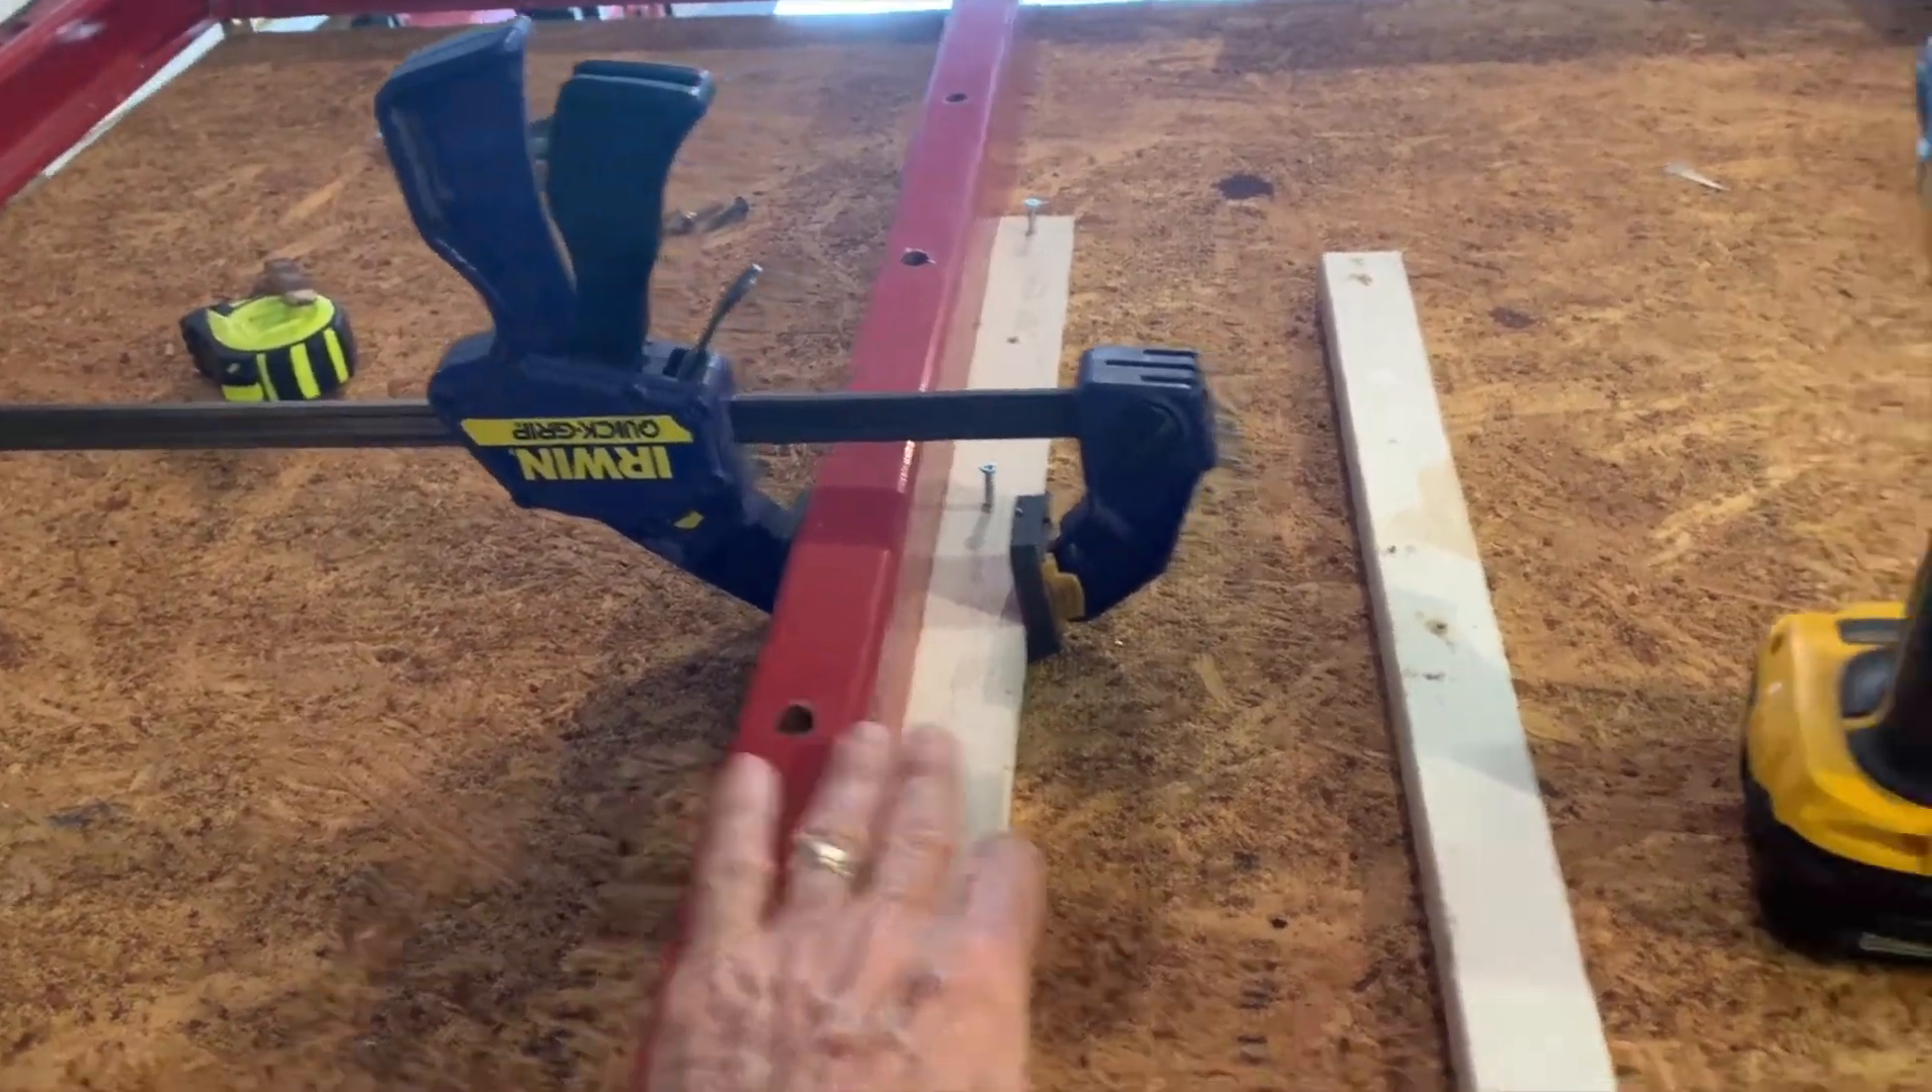I've got my wood slats cut and I've got them butted up against the beam here.